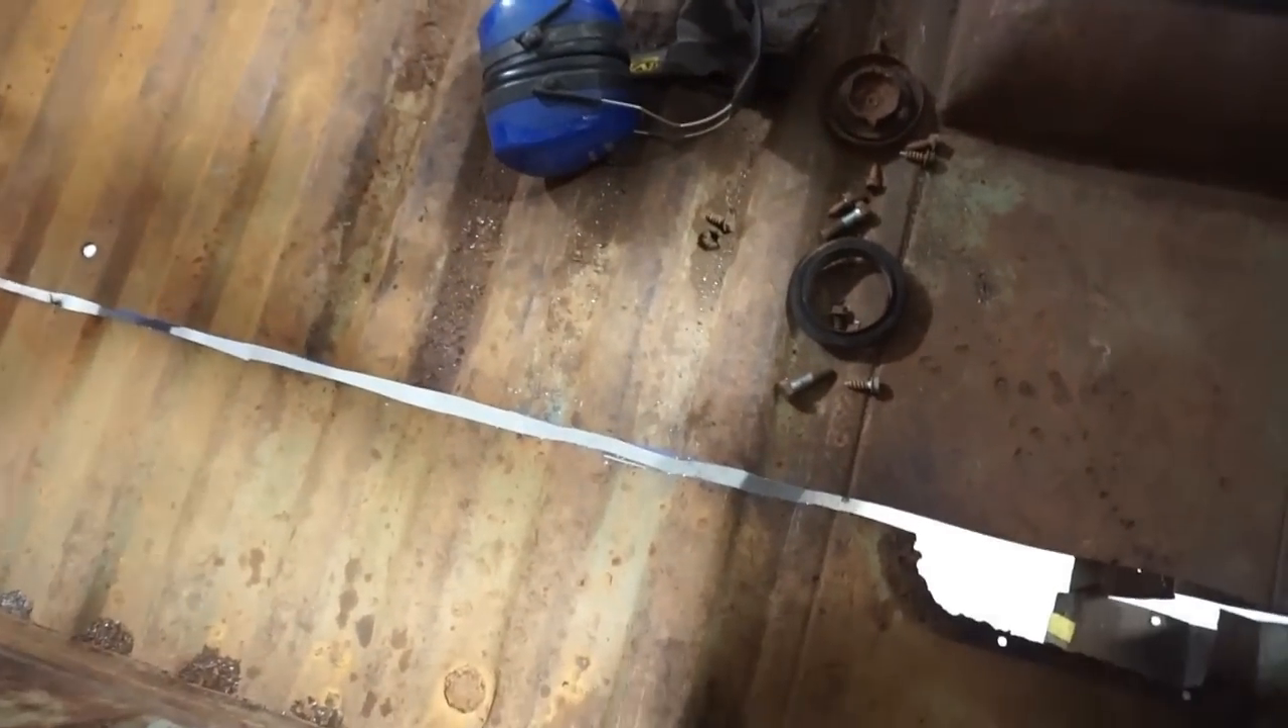That bed floor has got a little bit bigger of a gap in it than I want to see, especially on this end.